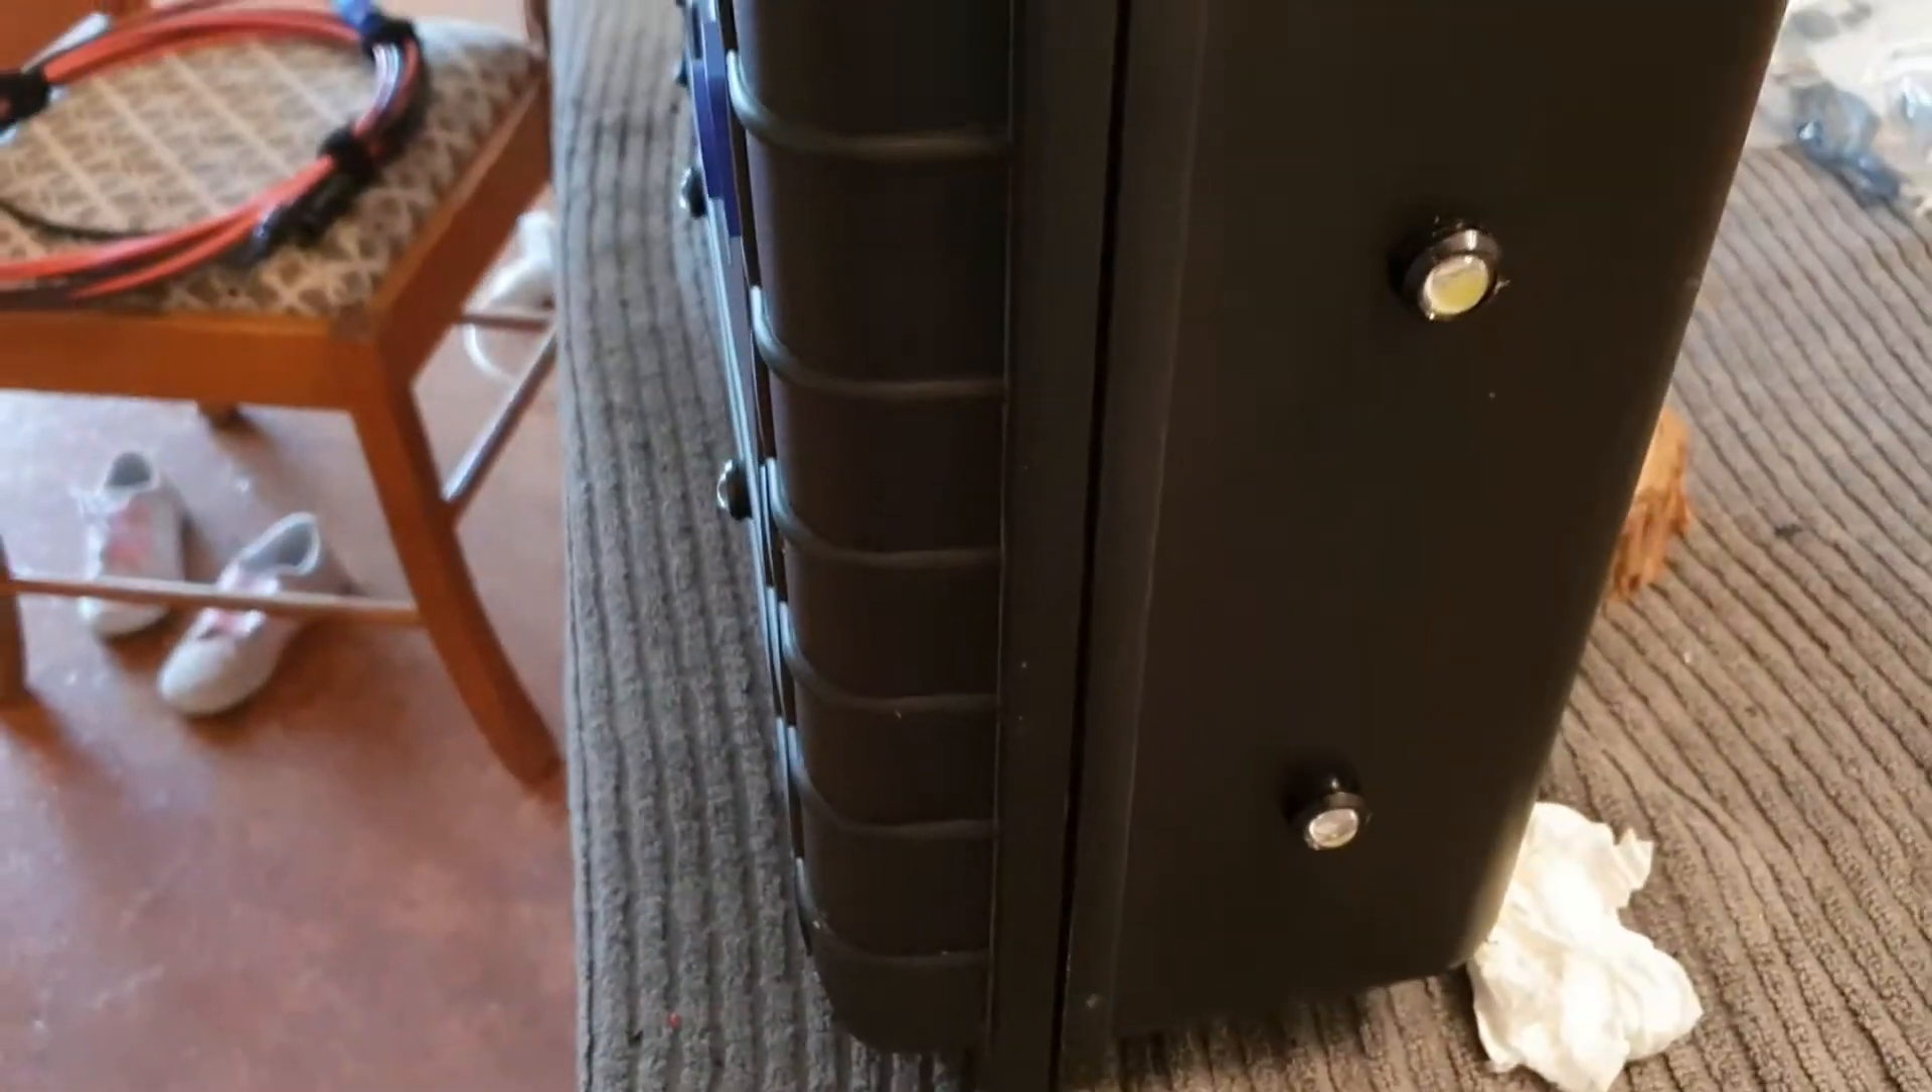I've added some LED lights here so there's two here also two on this end.